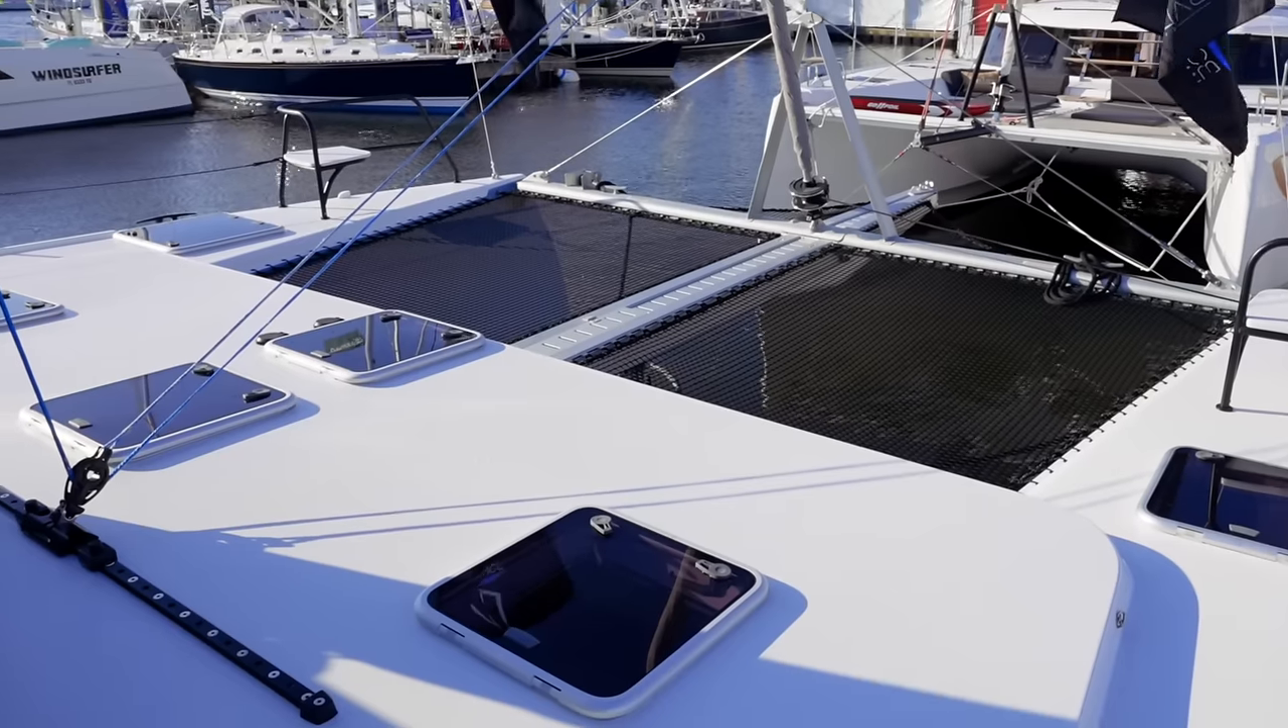They're not flush mounted if we're talking about like minor niggles there's a tripping hazard there.